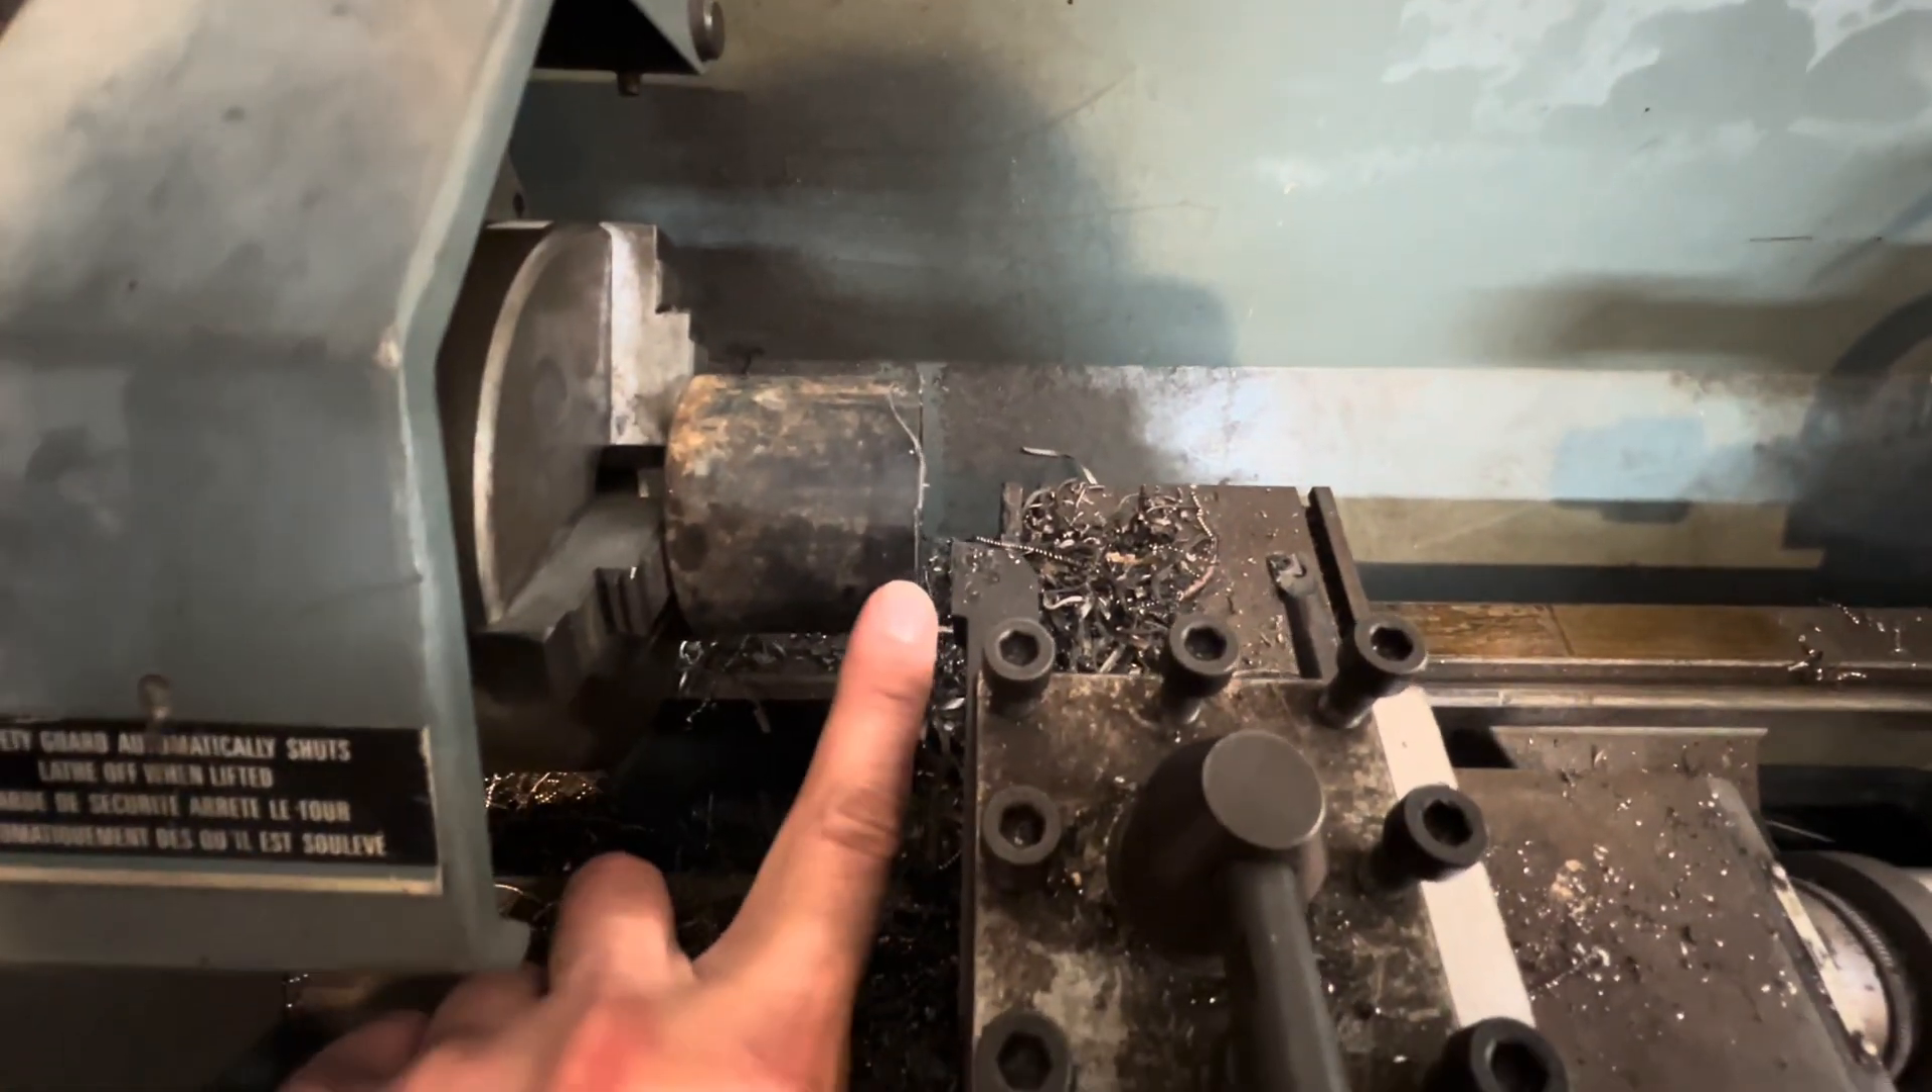I have that piece of tube mounted in the chuck of the lathe.